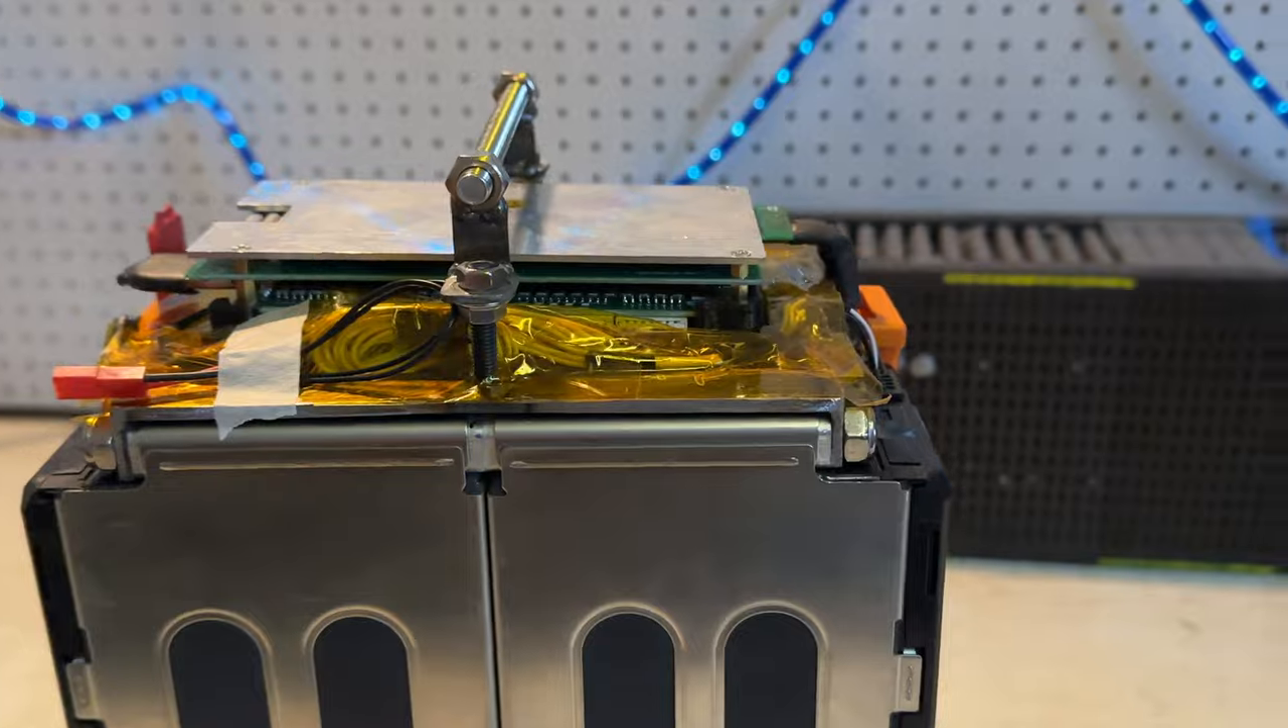And then I have my temporary crappy handle in place and the reason I have it in place is because now it's time to put it into the case.